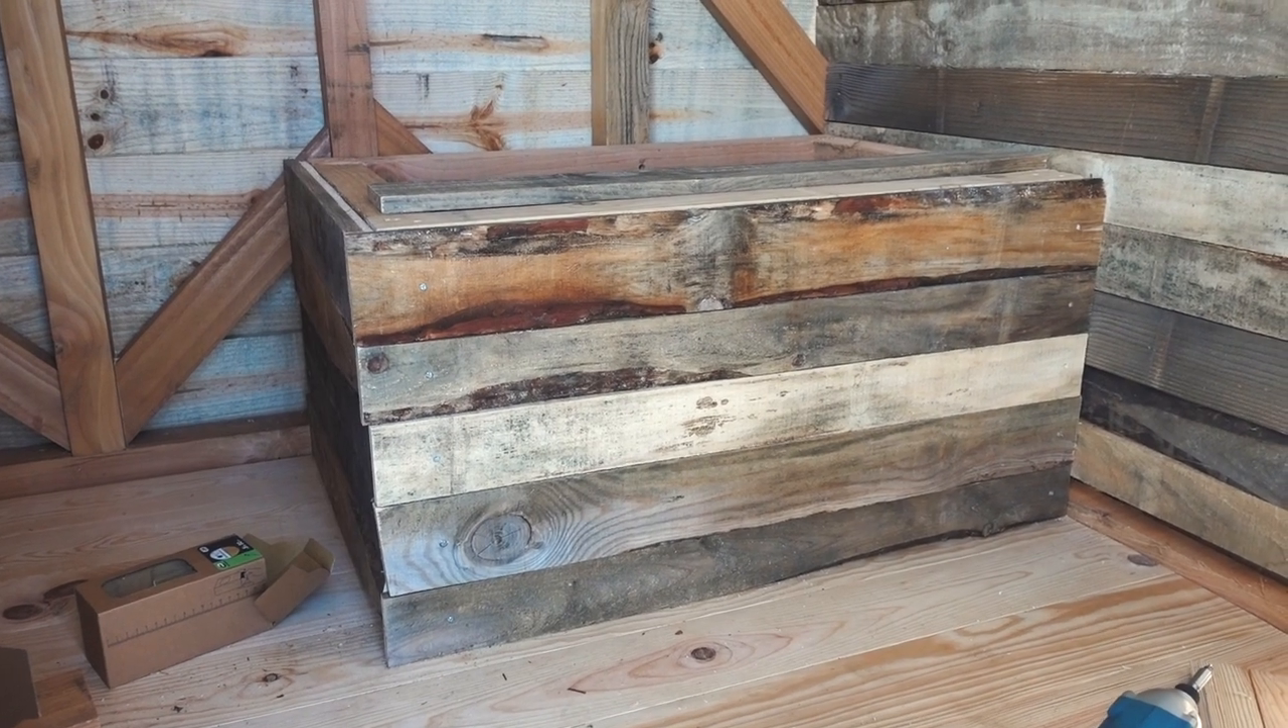So I've just finished the front and the side cladding for the toilet and it looks amazing I'm so happy with how it's turned out.